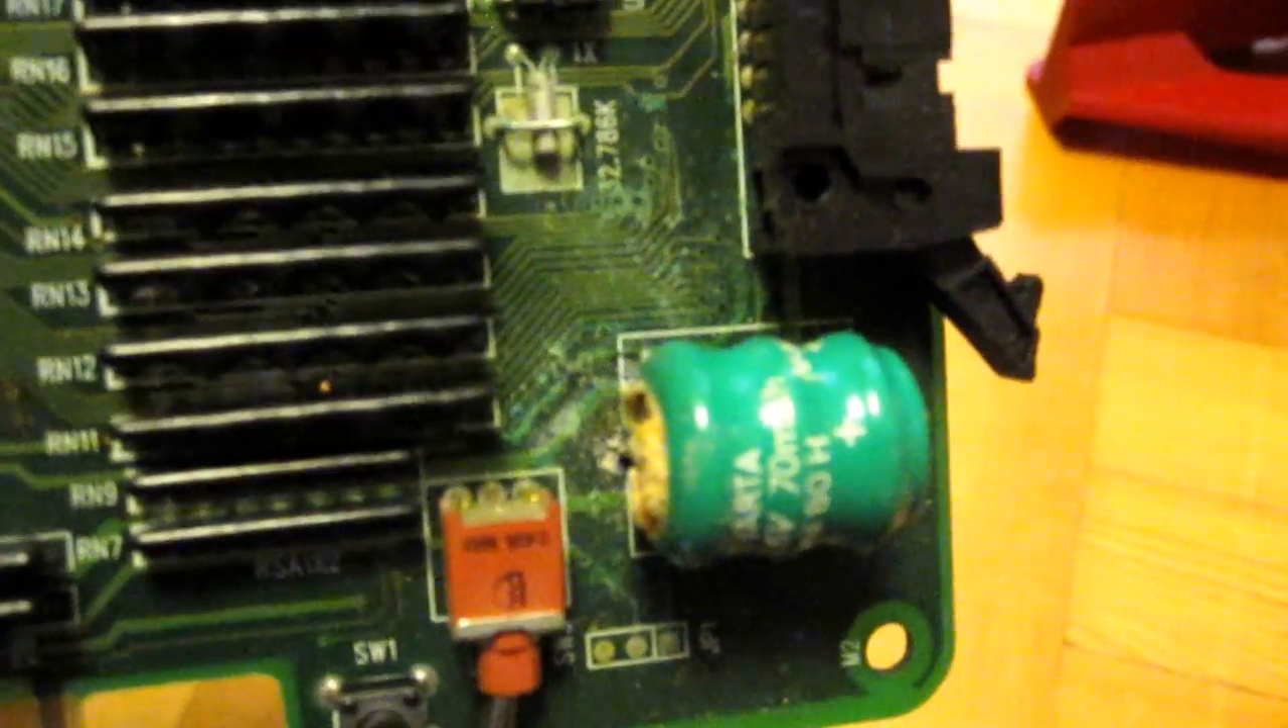I haven't had a chance to remove the battery yet here.